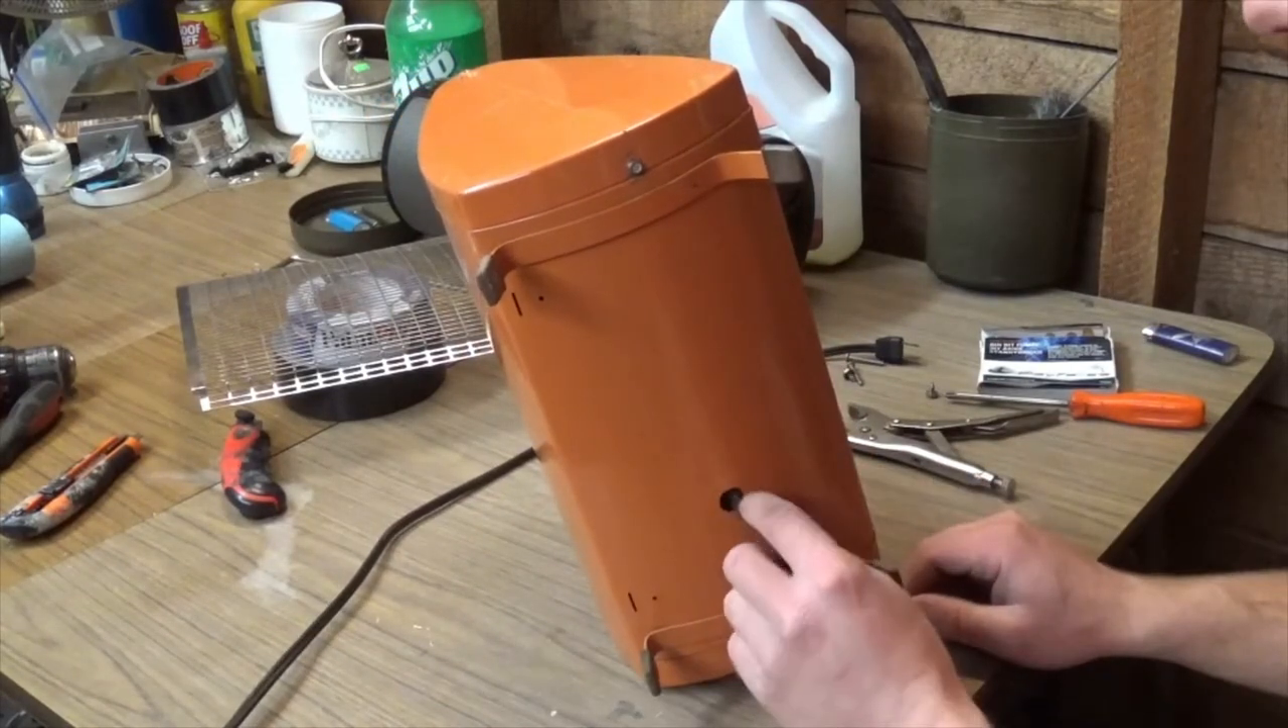You can see I'm missing my grommet.